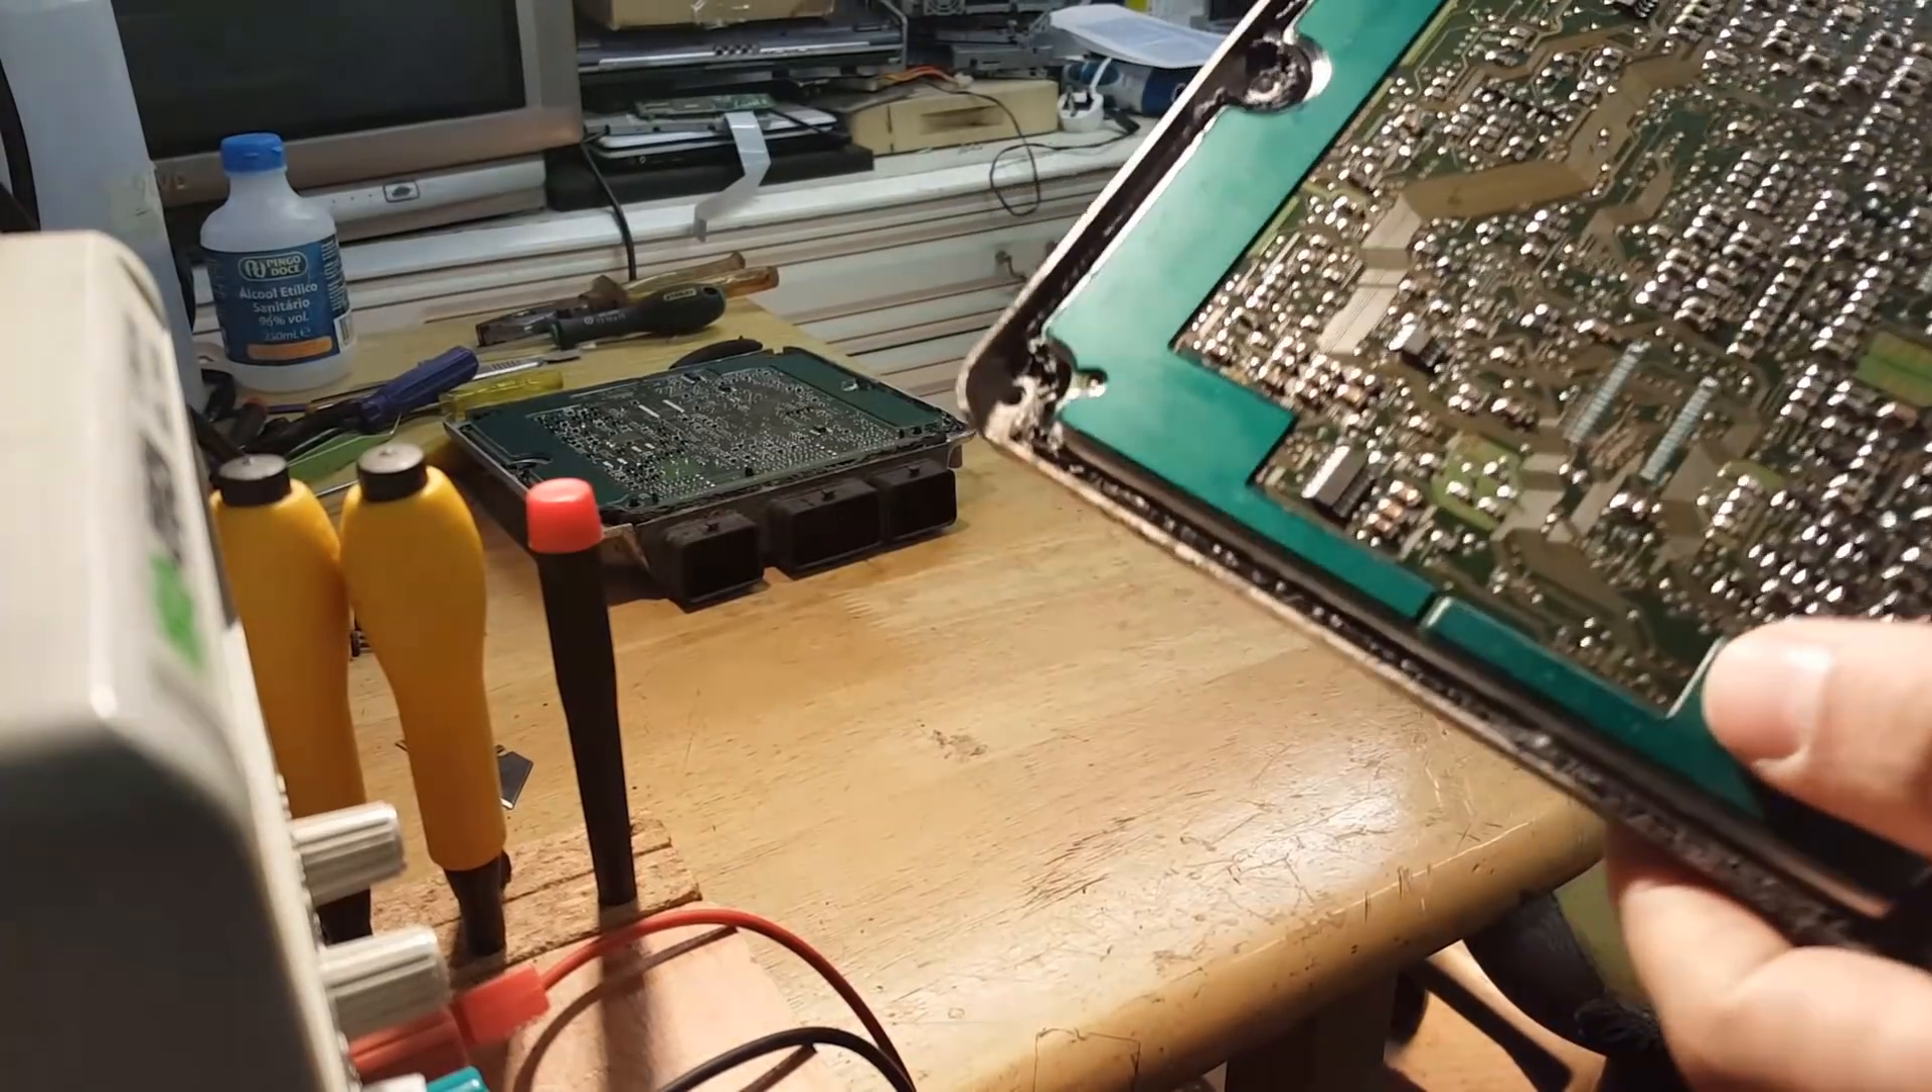Okay so the ECU's are now being opened.